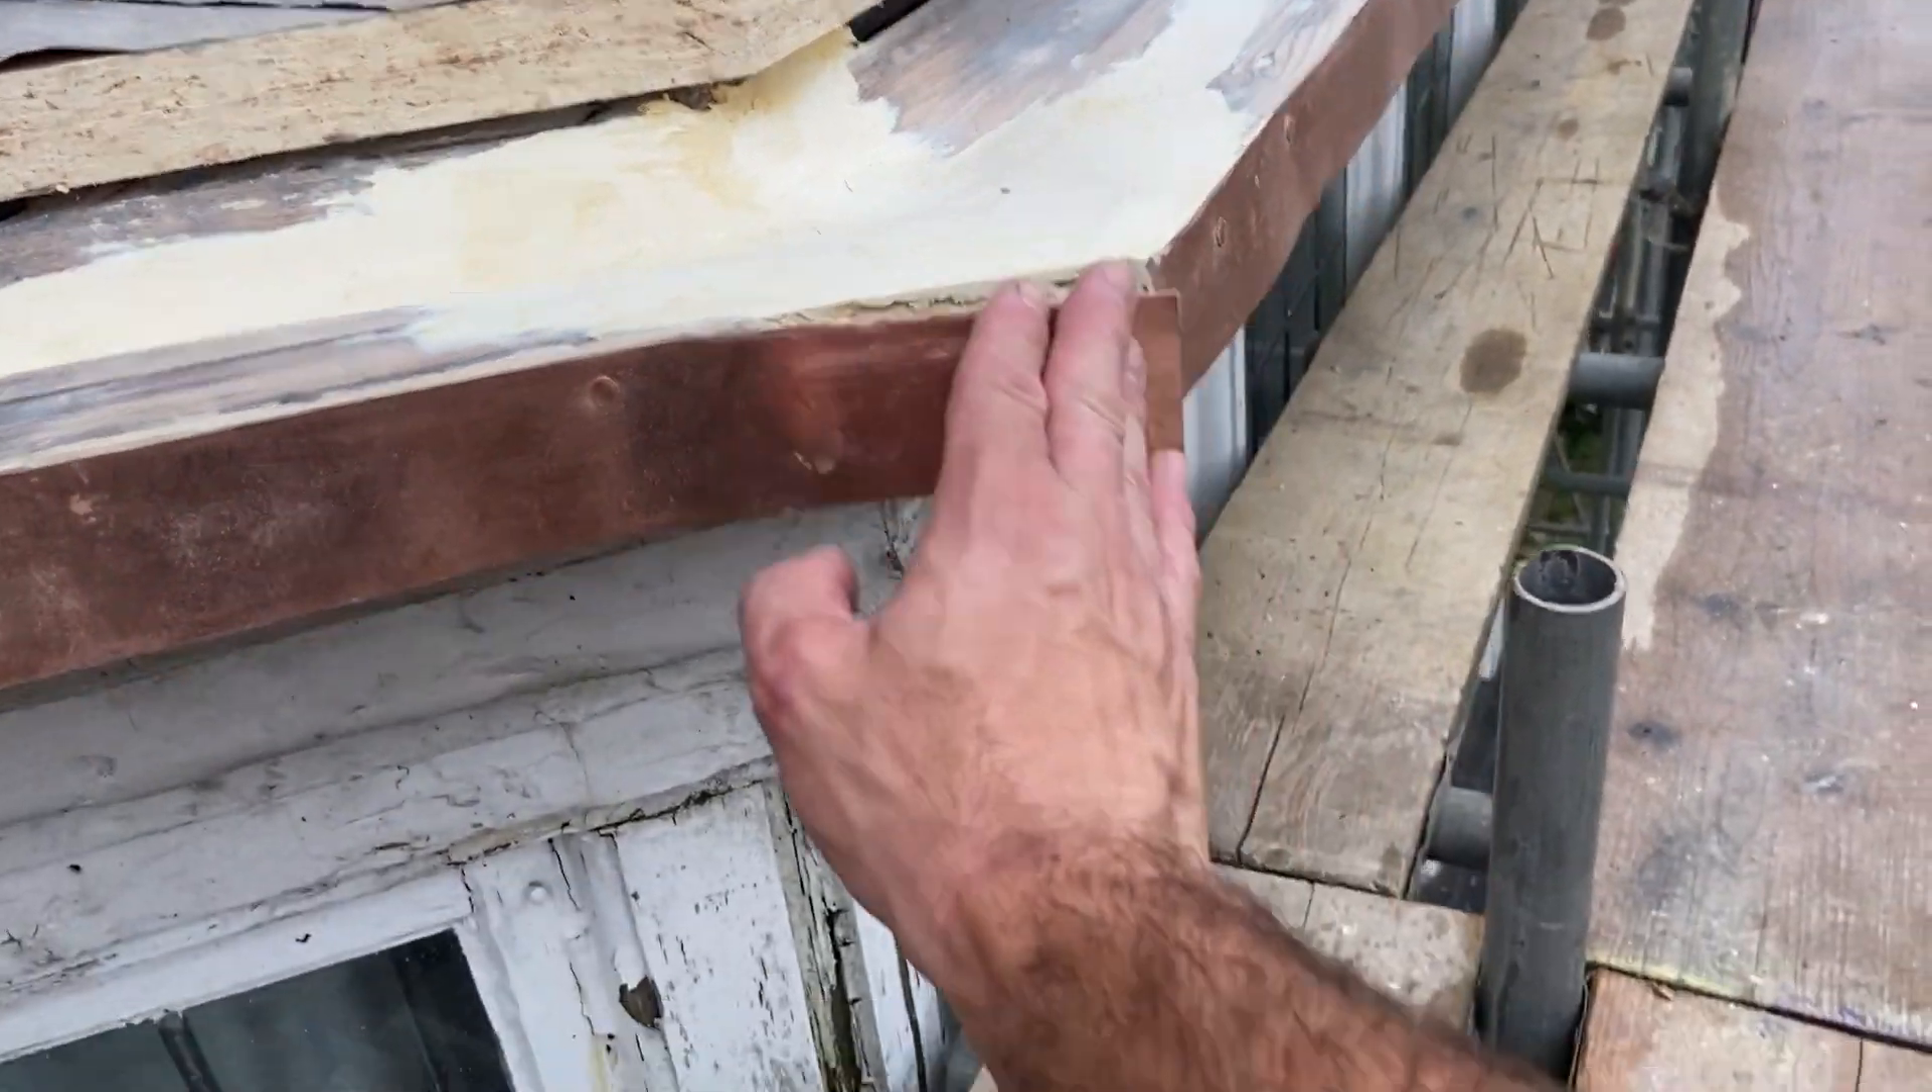As you can see, I've already got the copper strip nailed on to form a nice drip edge there.